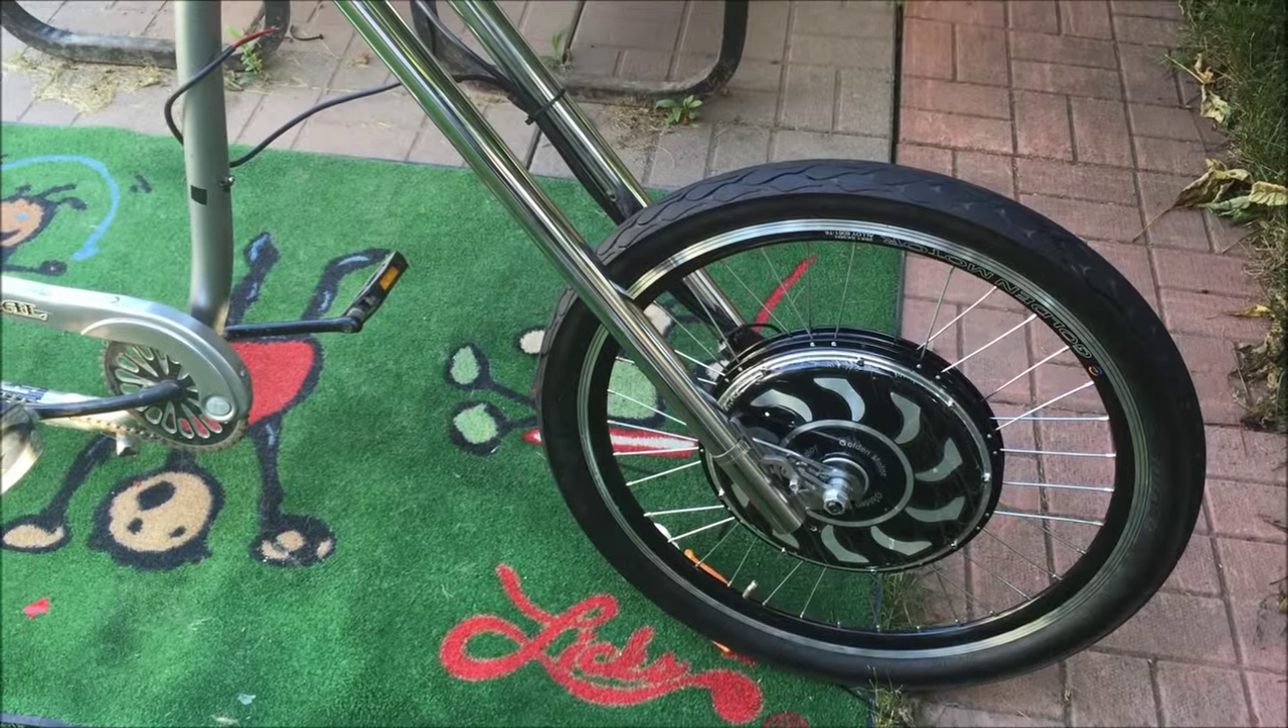Now I've got the wheel on and the bikes right side up again.